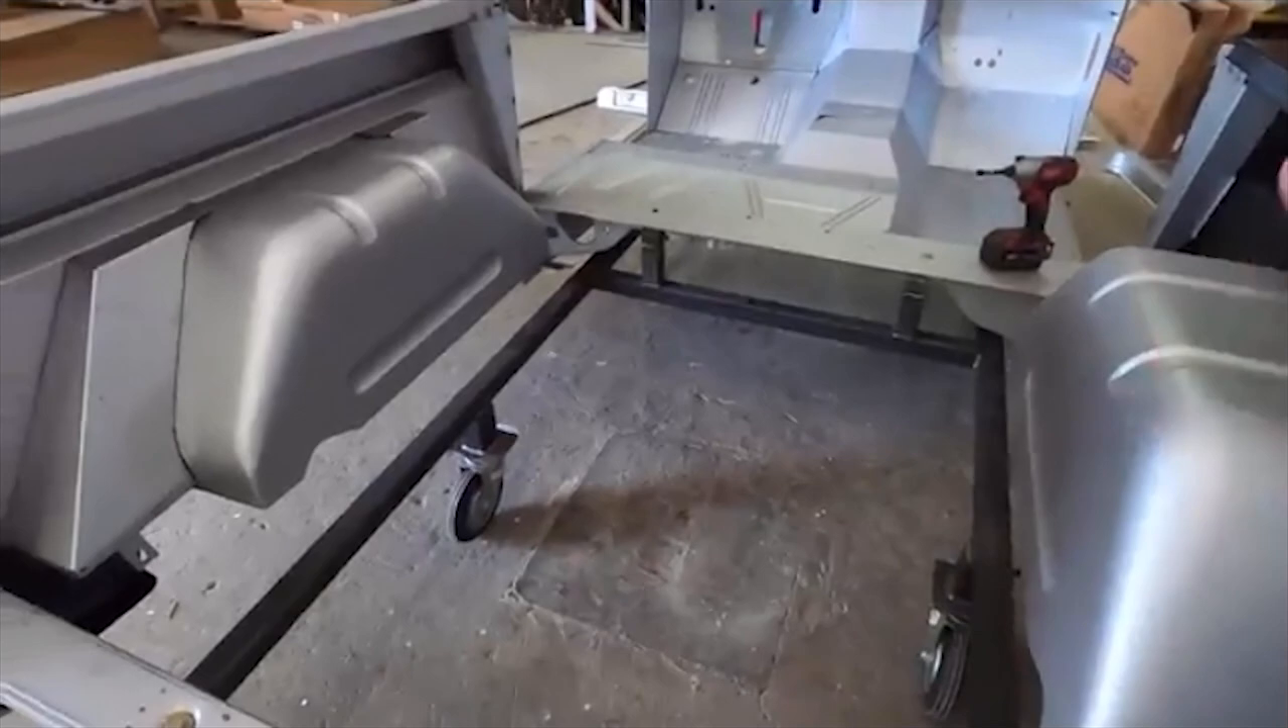Best part about this we haven't put the floor in yet.